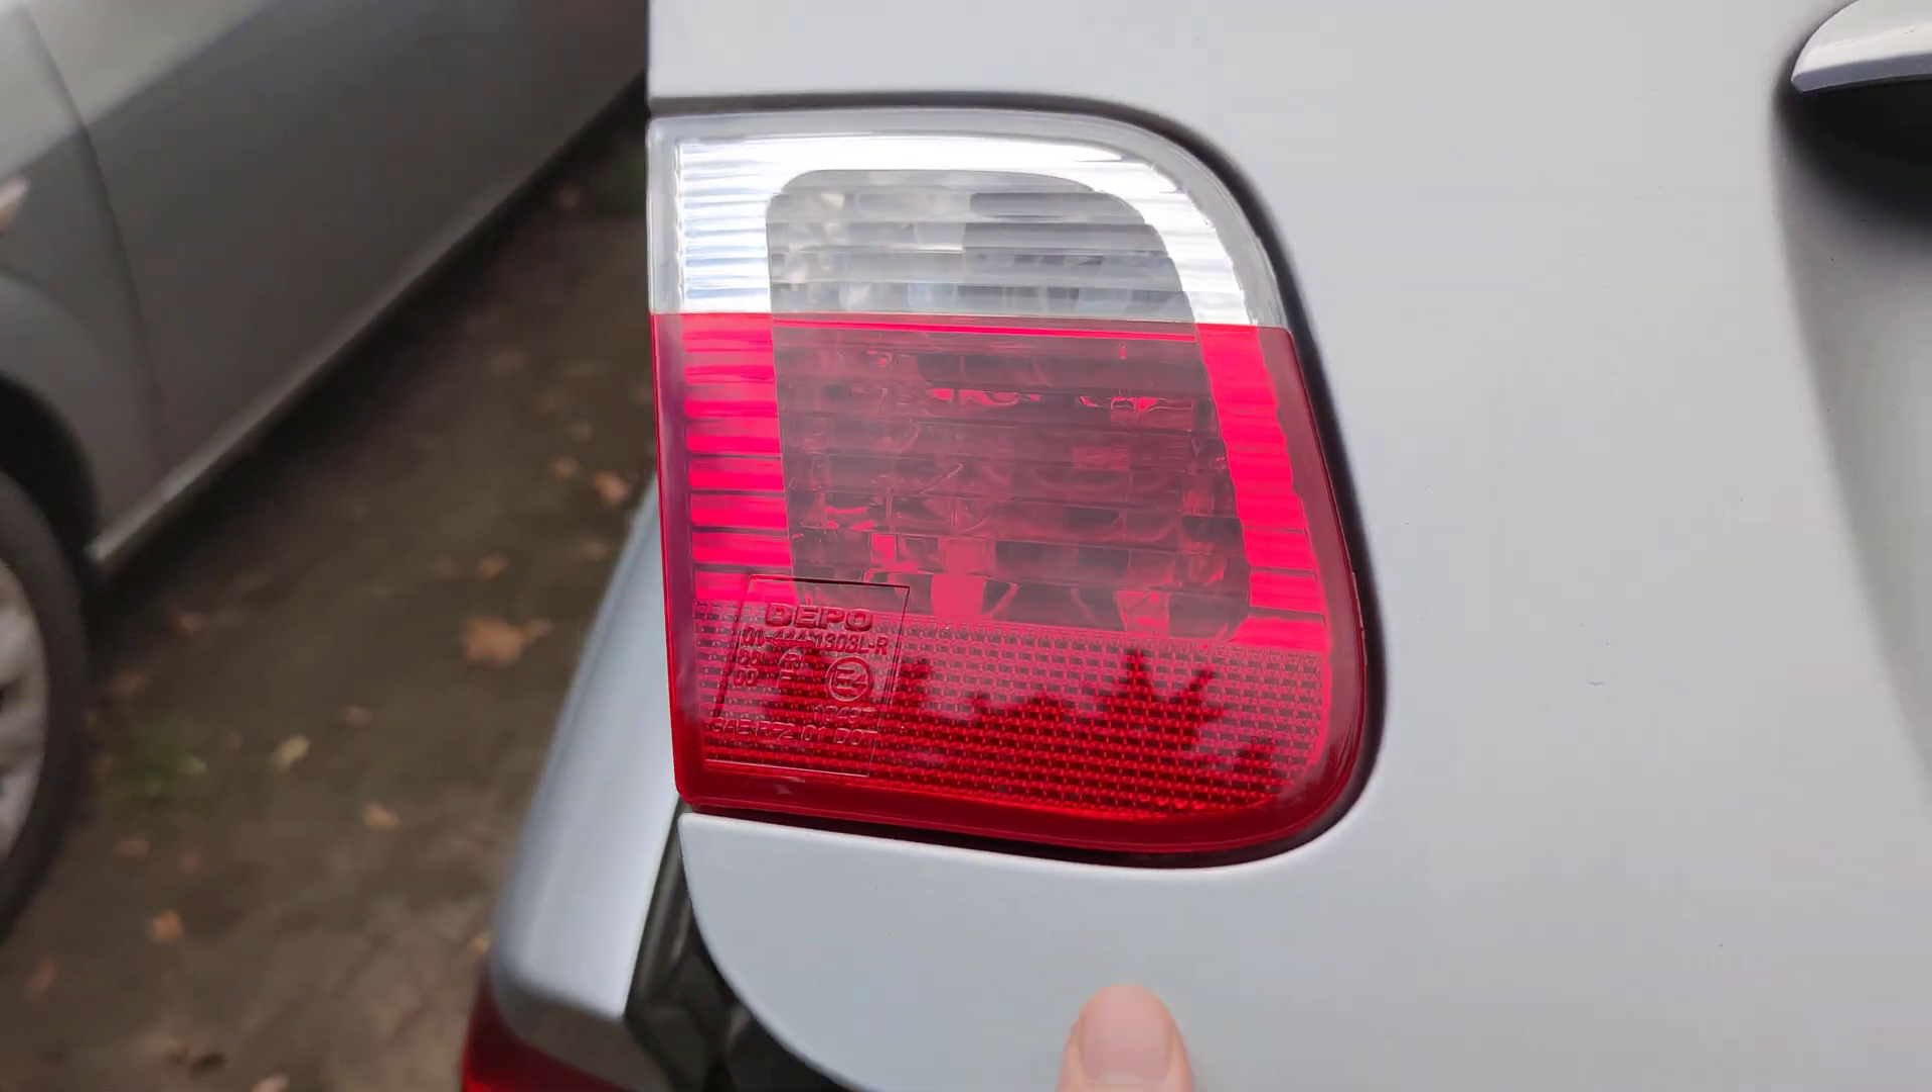No i wkład jest zamontowany lampka też.